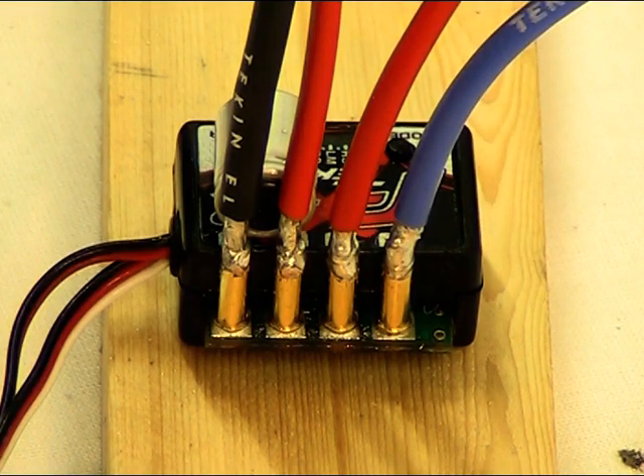With all the four wires on now we just want to you know tidy up the insulation.